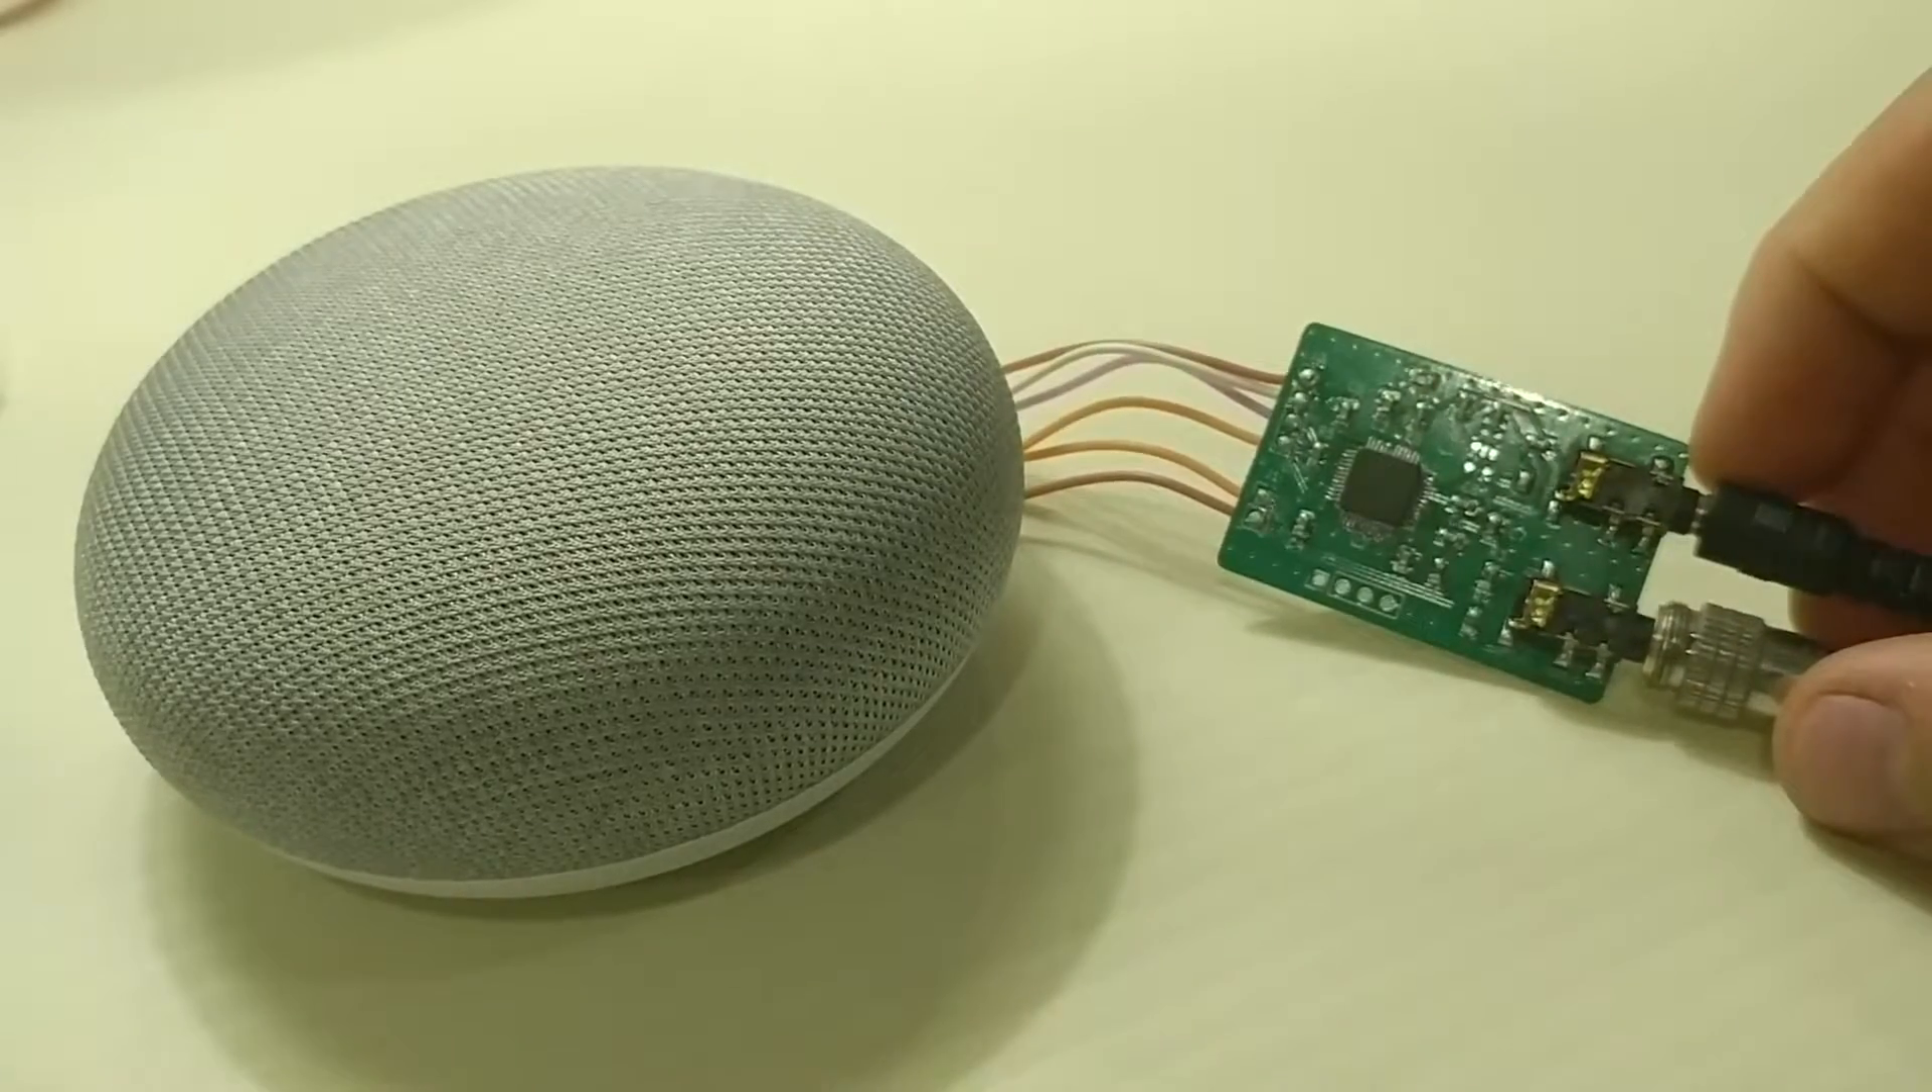We've got the mod kit plugged in. We've got, uh, Google Home Mini here. We've got the wires coming out, and you can see it's coming at the bottom.